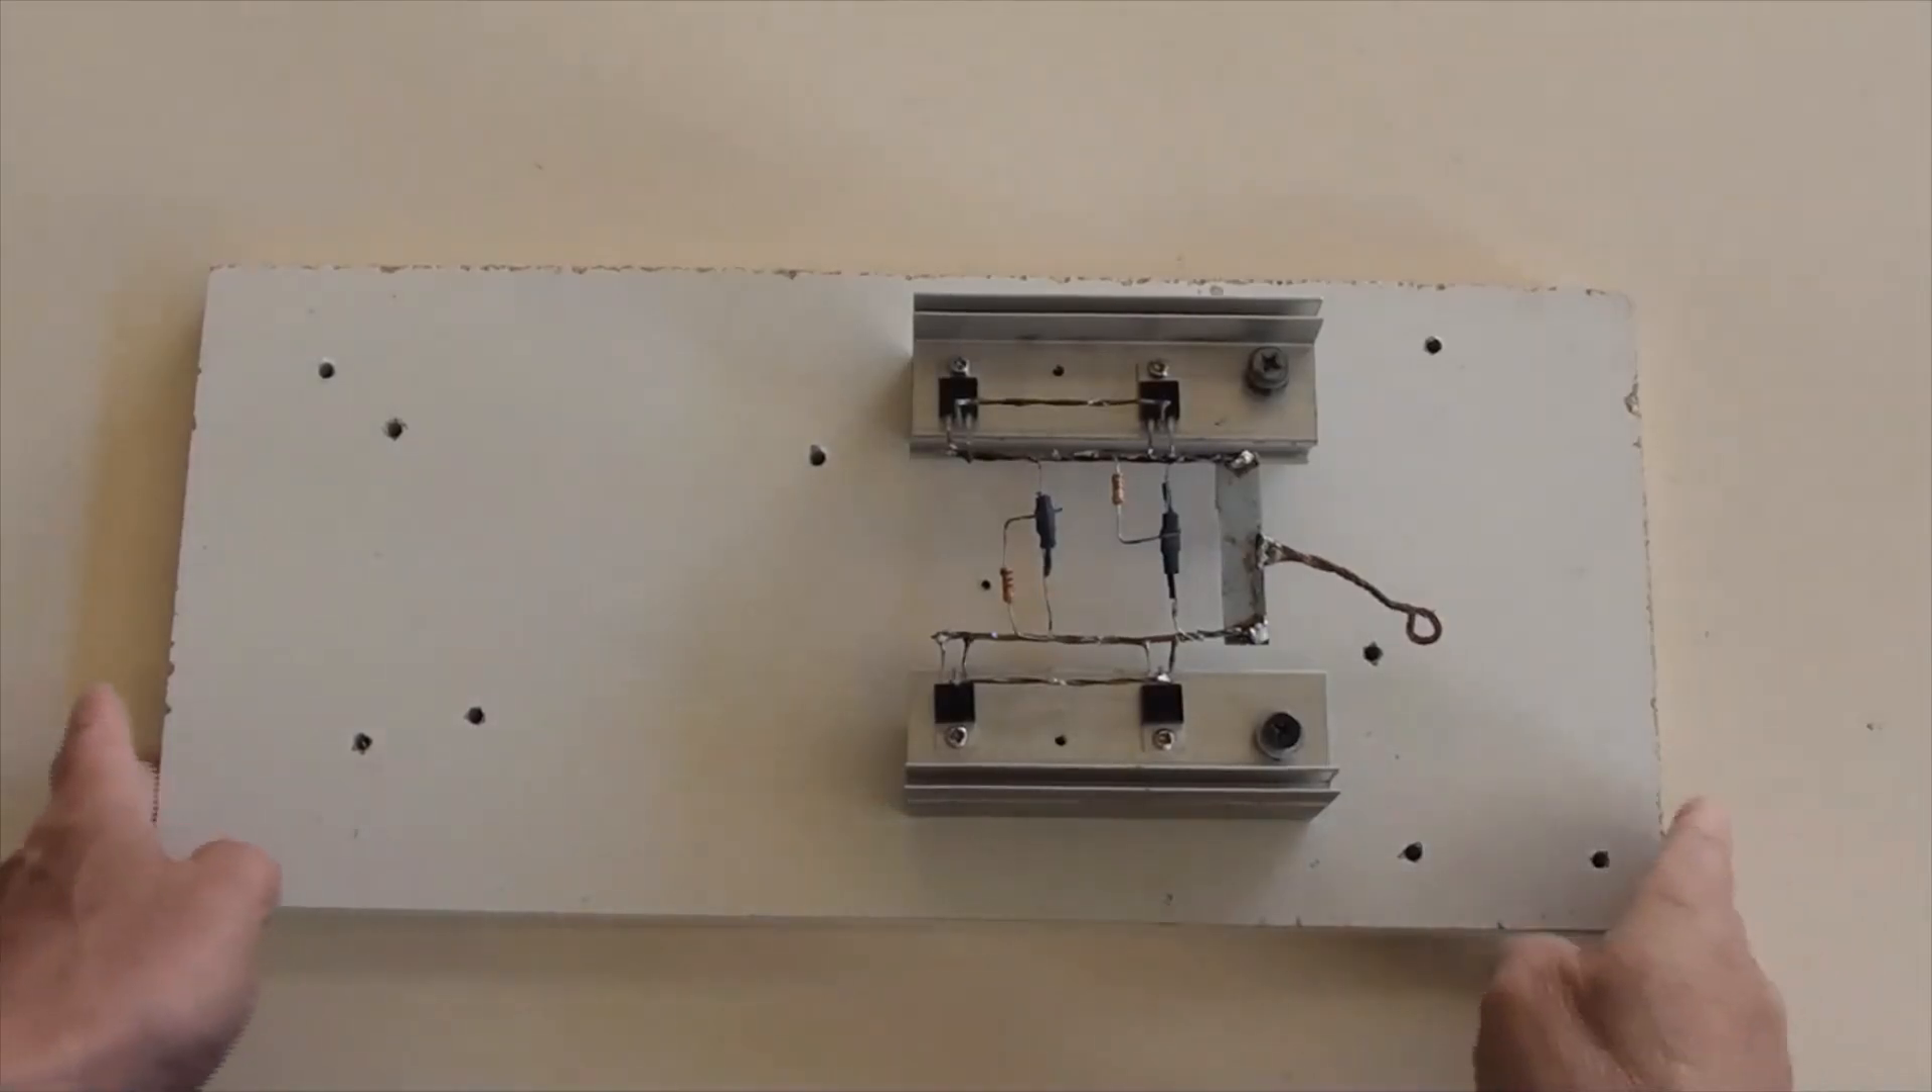These parts have been soldered together, and bolted on a piece of the board.